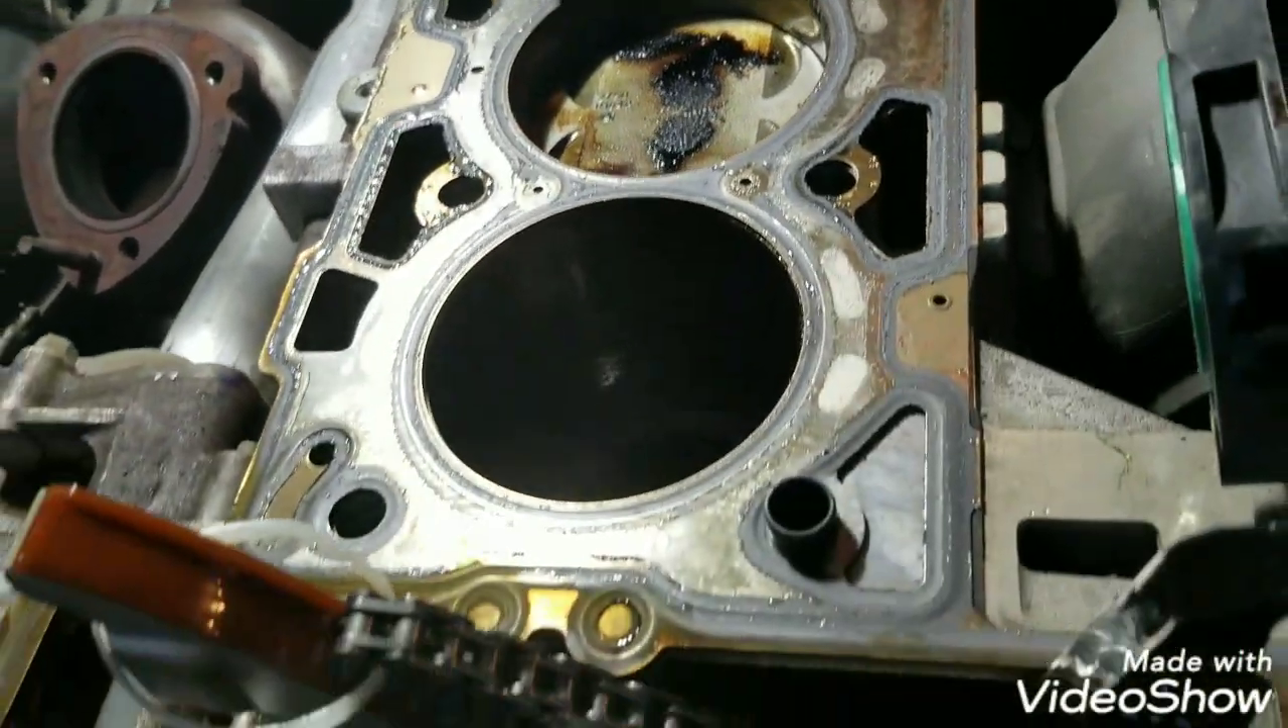Update on the head. It is off. Pretty dirty.